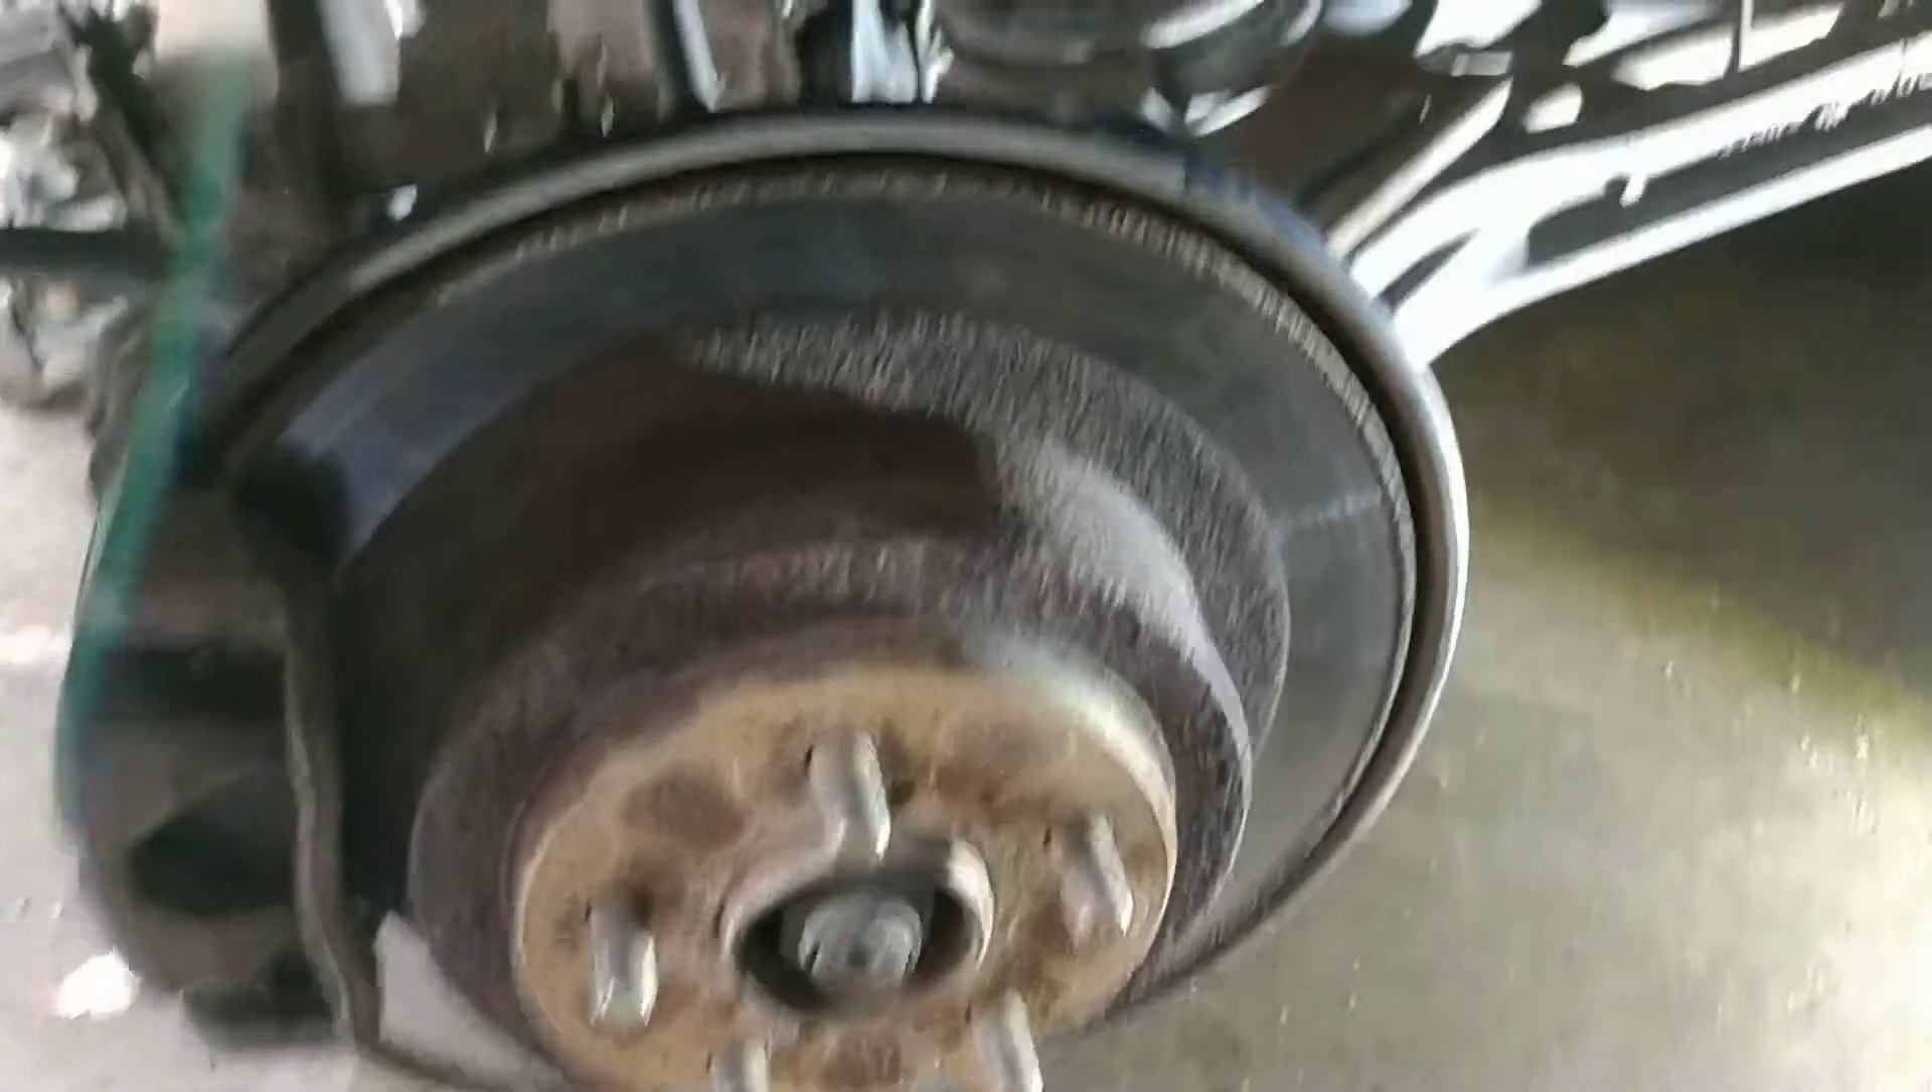You can see we've got the wheel off.